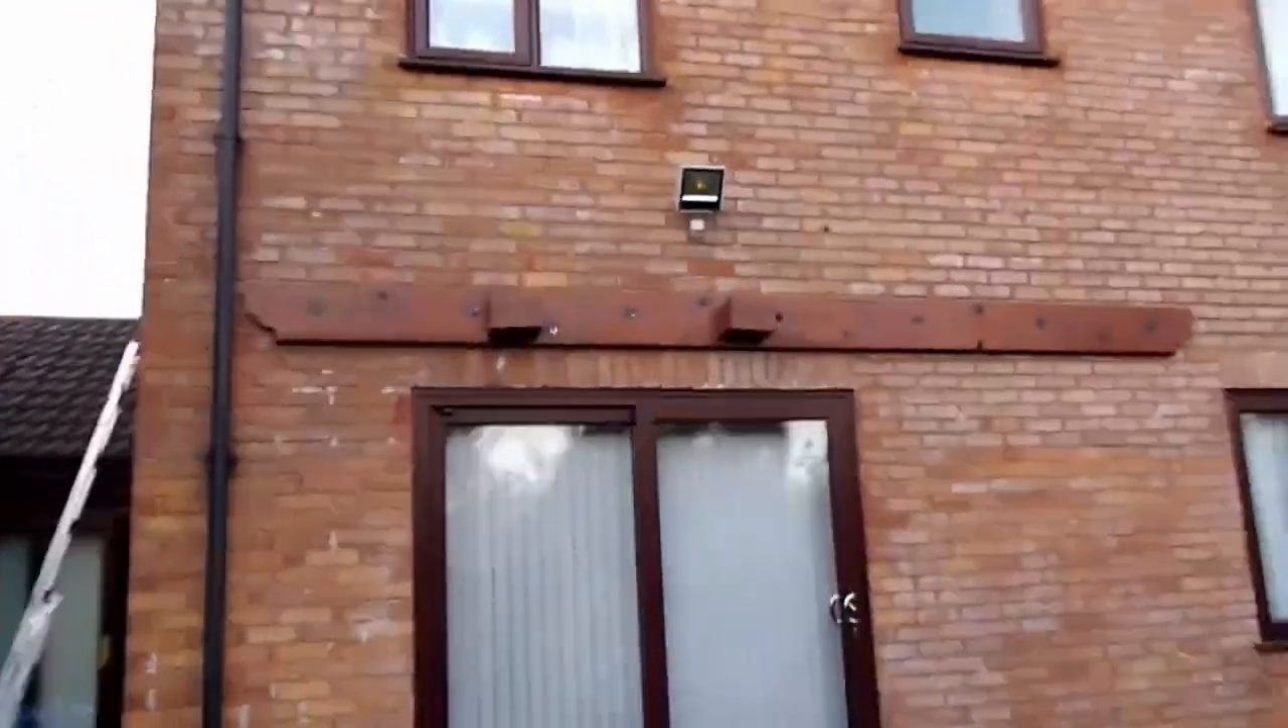So, that's the first piece of the girder attached onto the wall. And it looks really nice now.